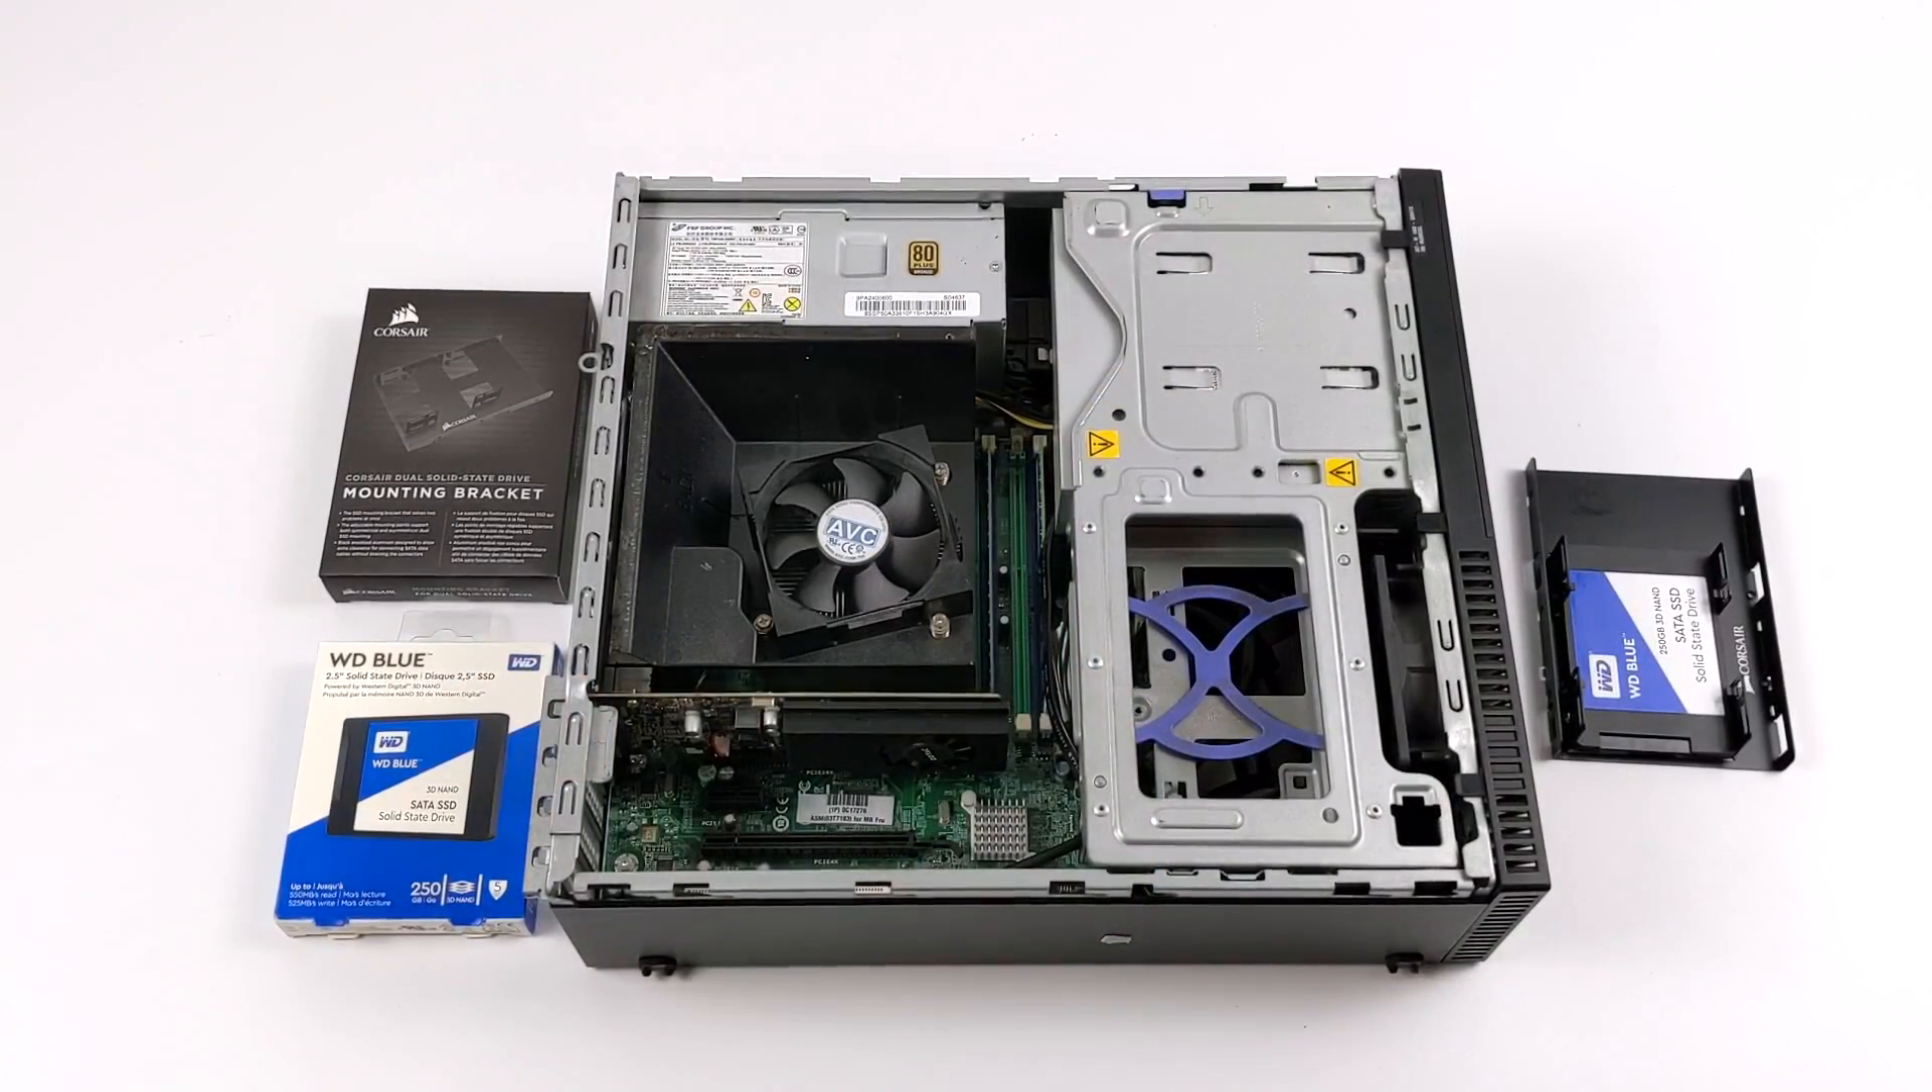So I've got the GPU installed but I still don't have any storage.